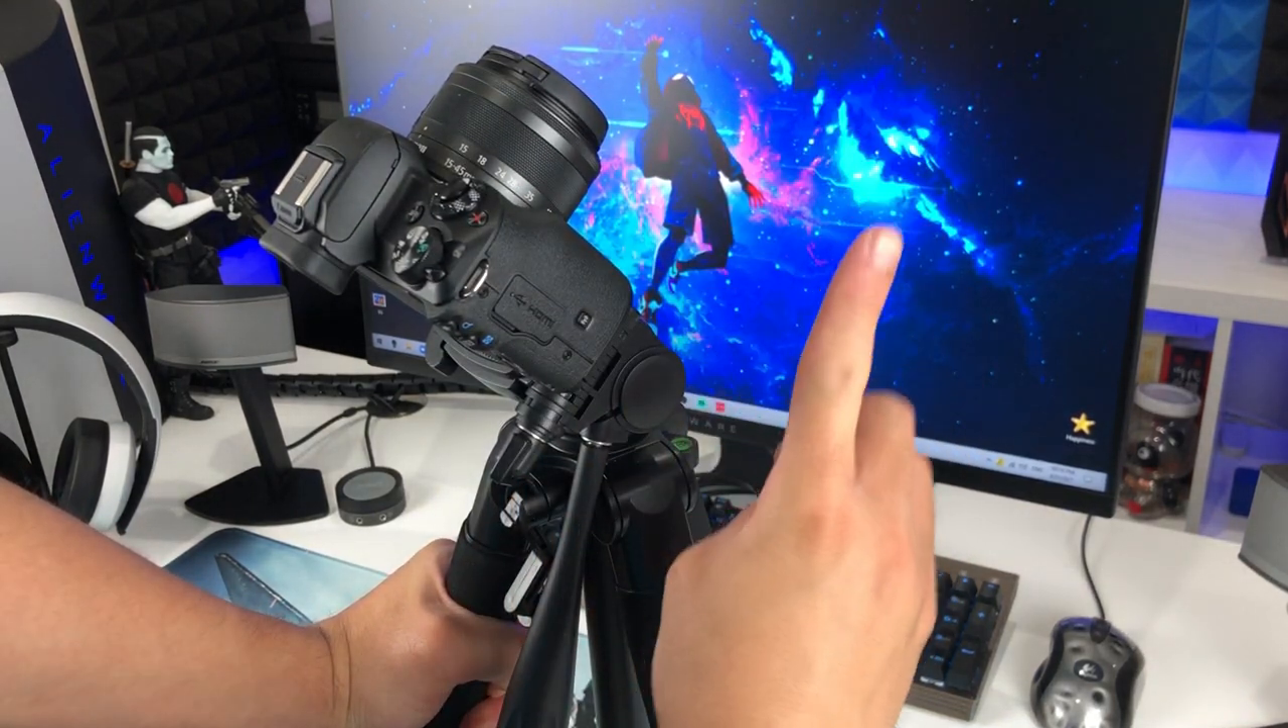And now the camera is in place, dude.